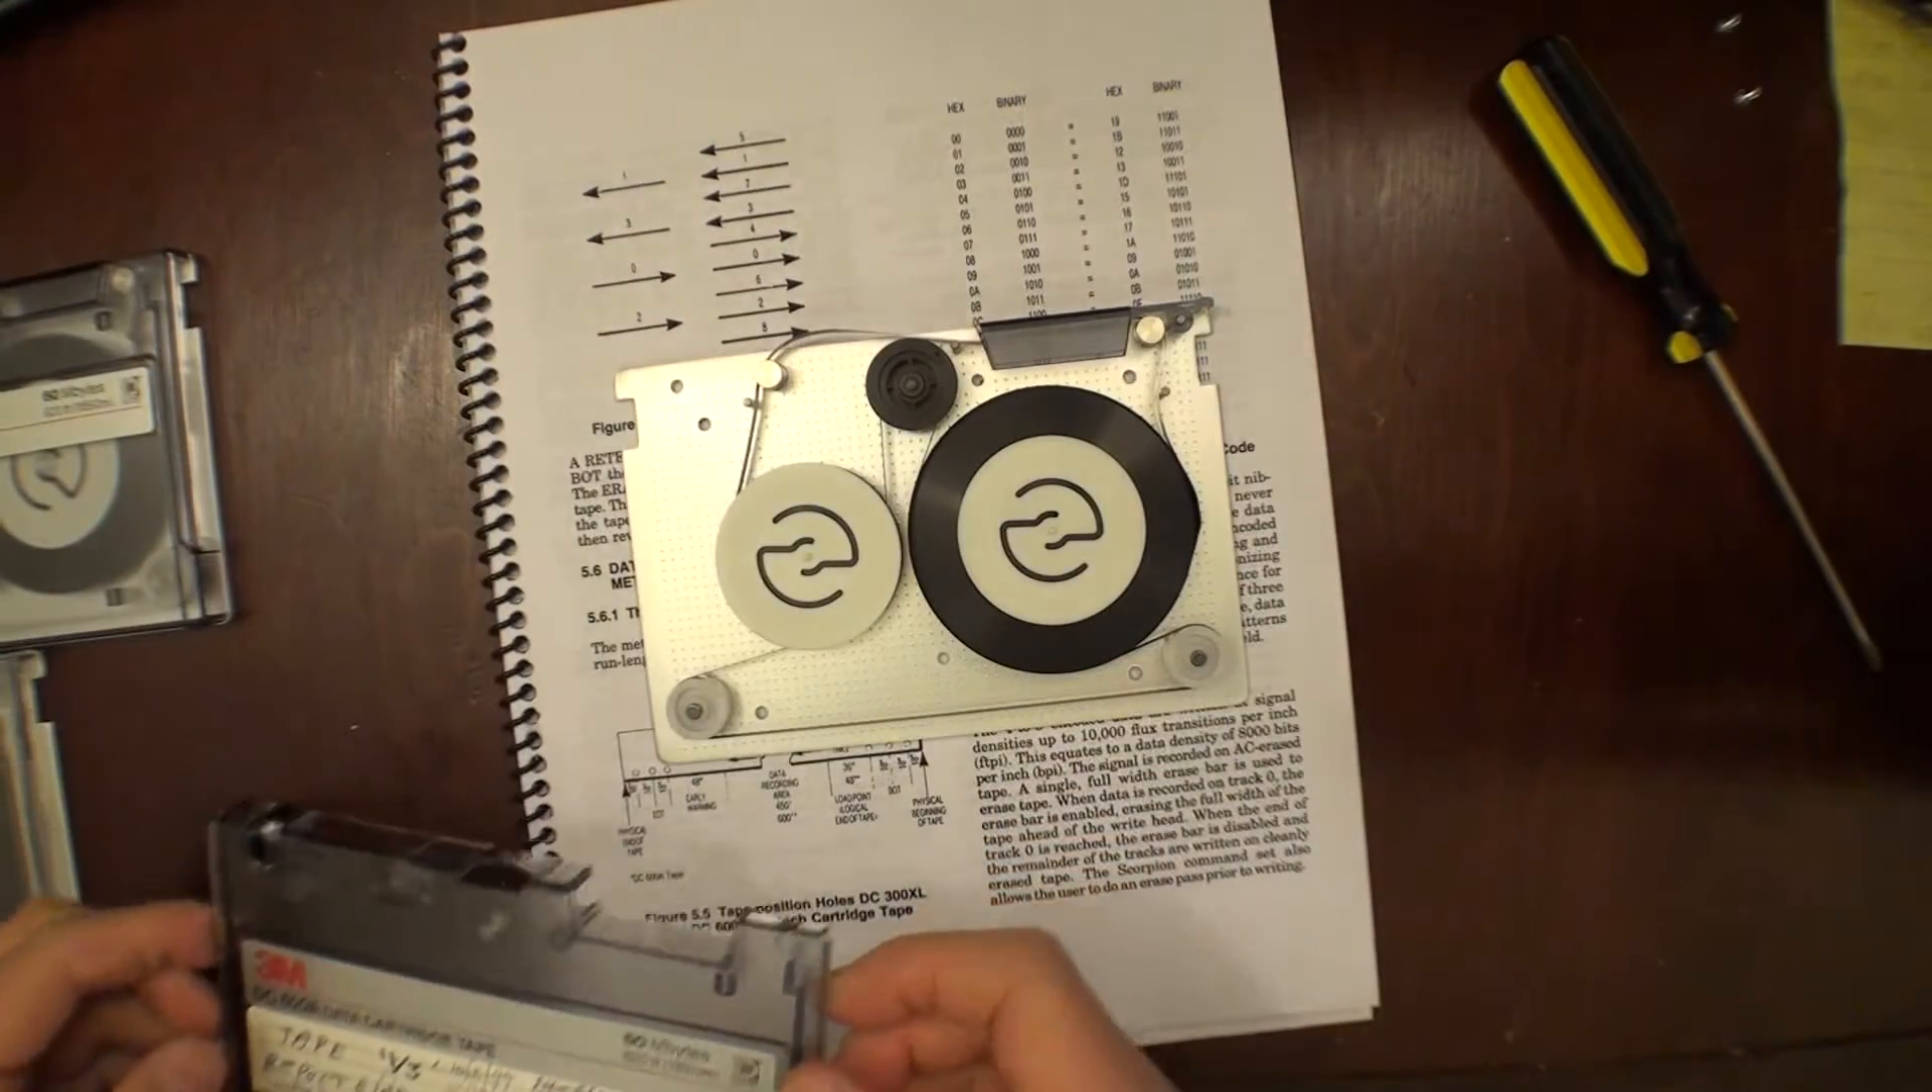And there we go. The cover is off.